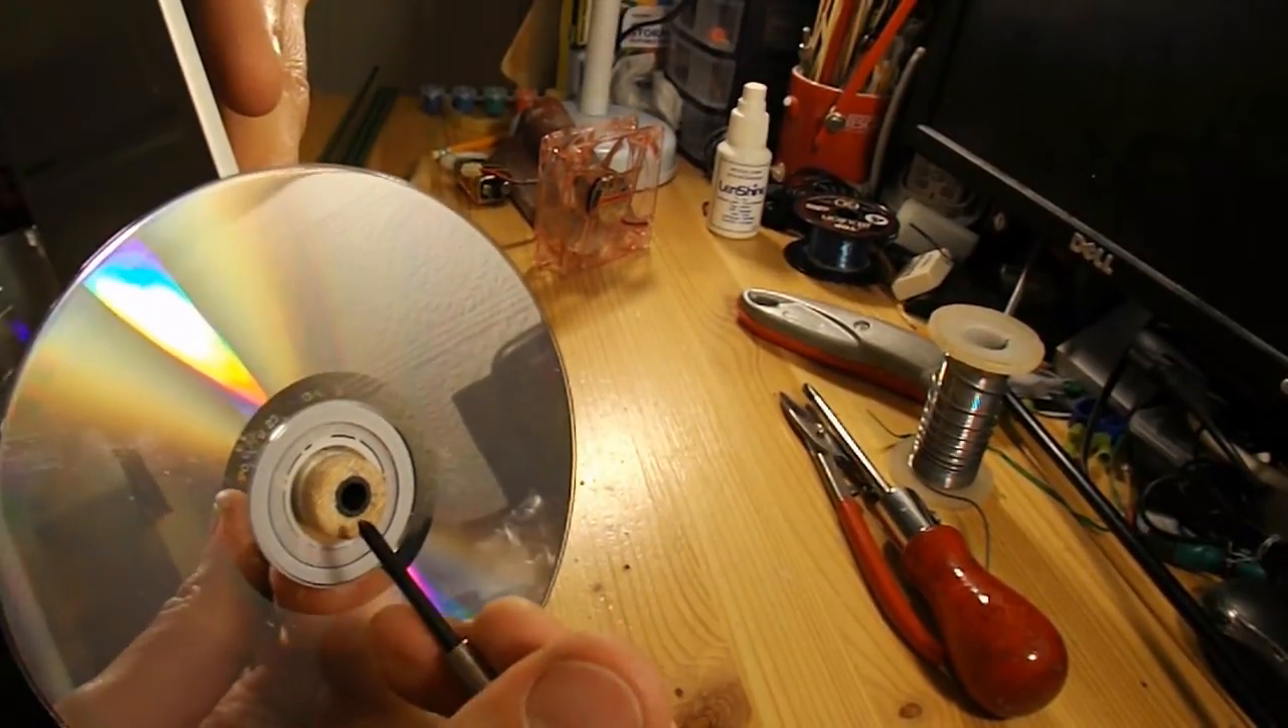I've got three CDs on each side to take the weight, and the bush is a piece of wooden dowel that happens to be exactly the right size for the inside of the CD.